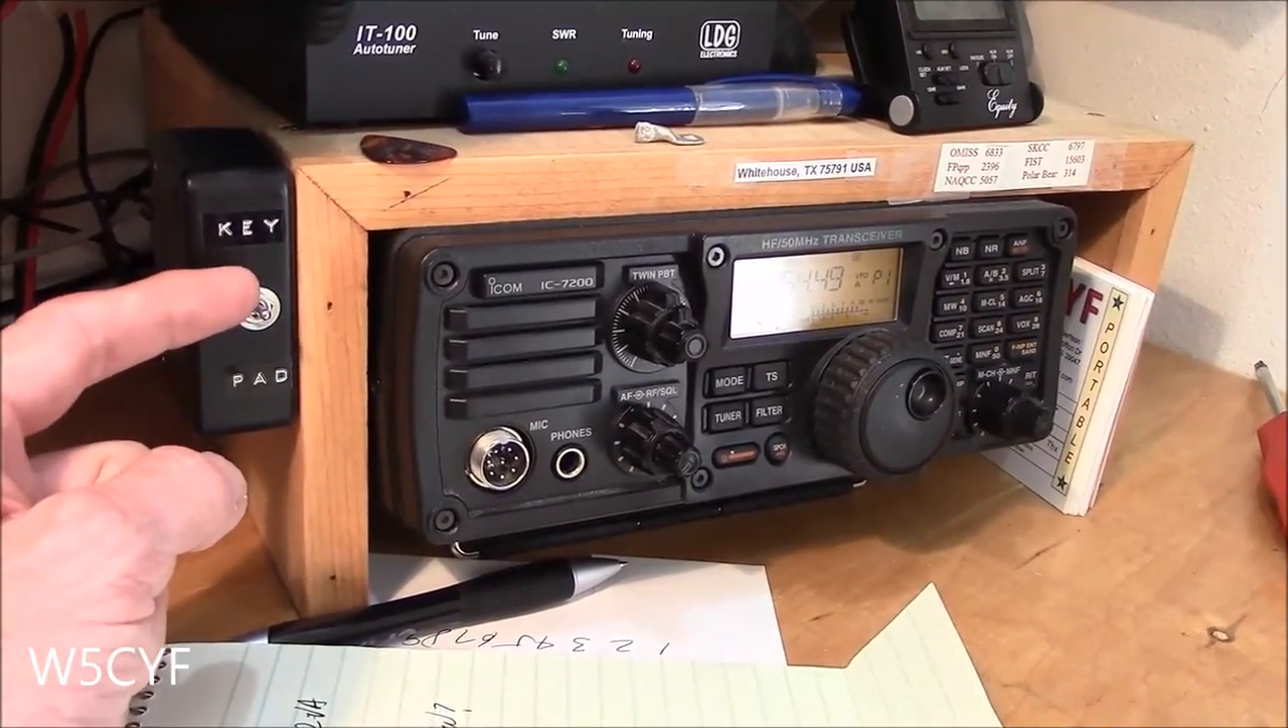Well, here's the switch and I have attached it over here to the edge of the box.